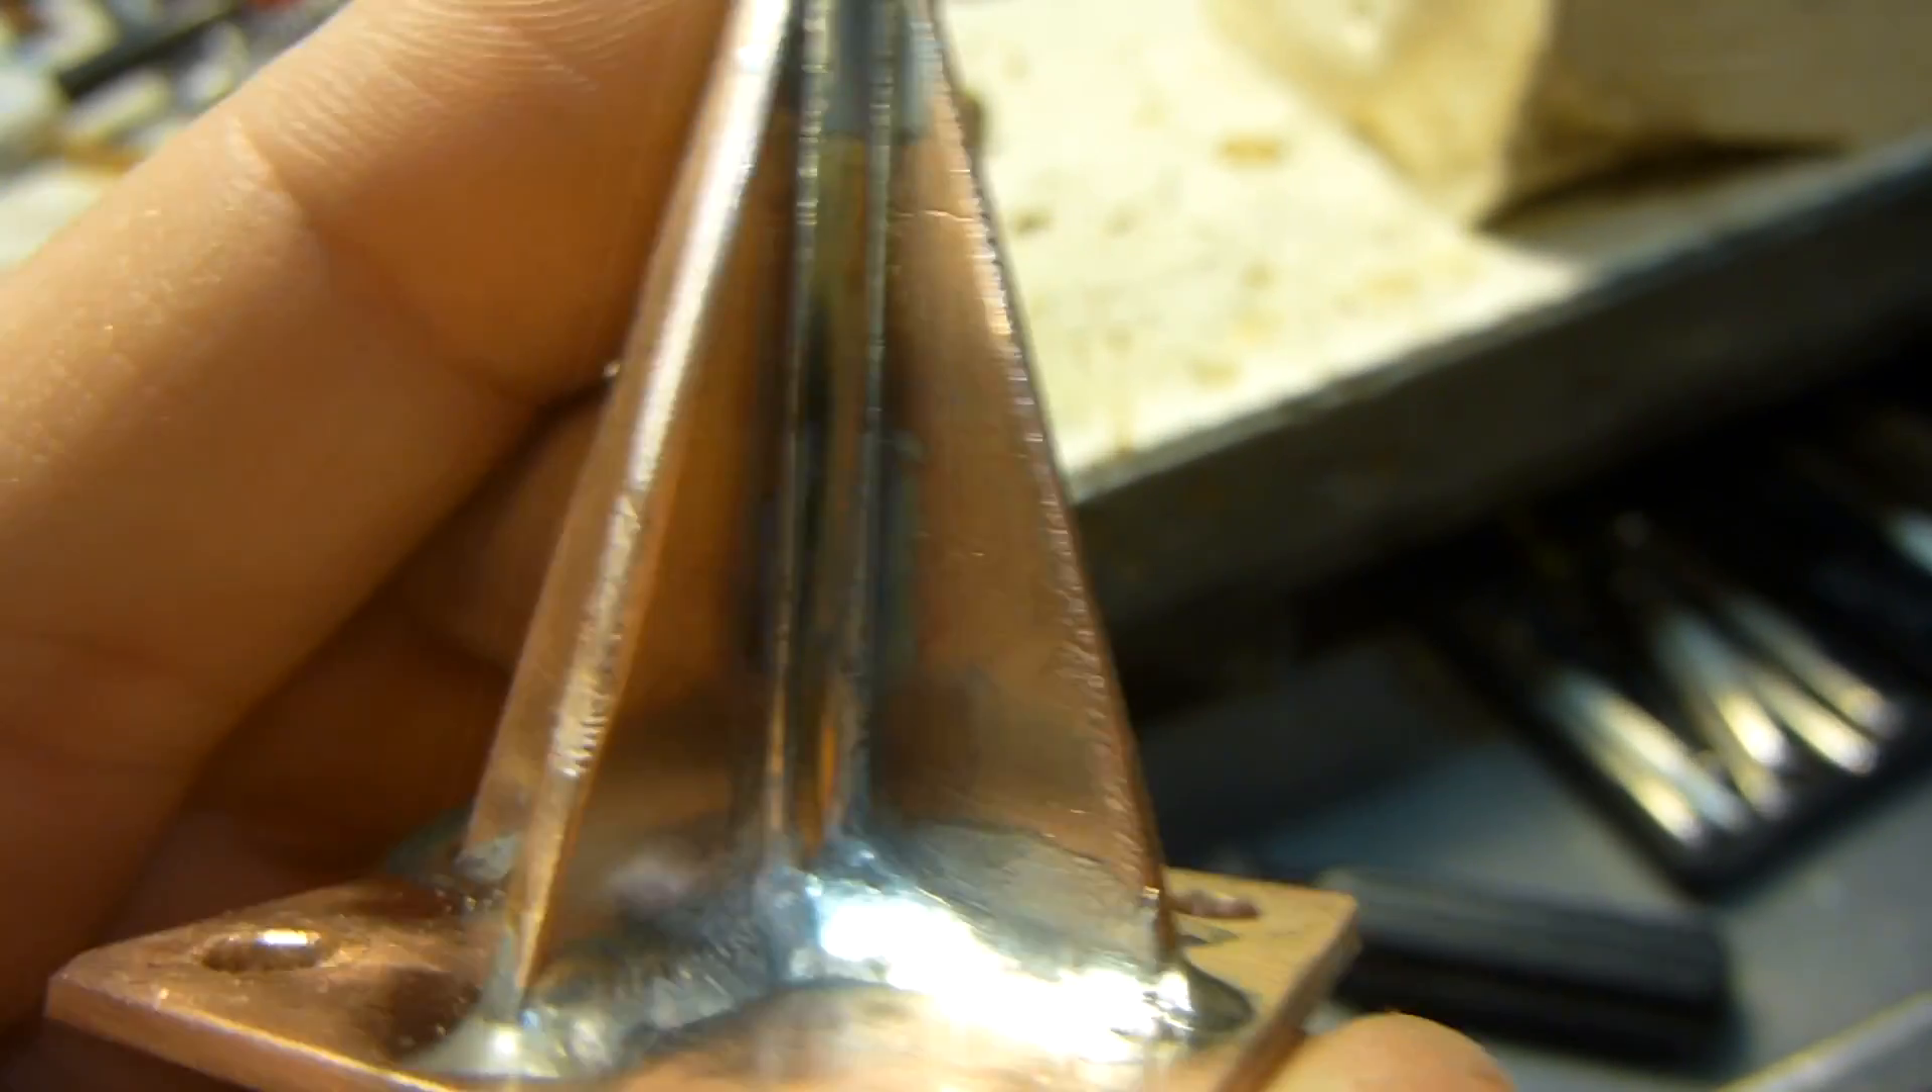Well there's the guide tube all soldered up and I'd say those solder joints look pretty pretty good there's a couple spots that aren't perfect but that's all right.